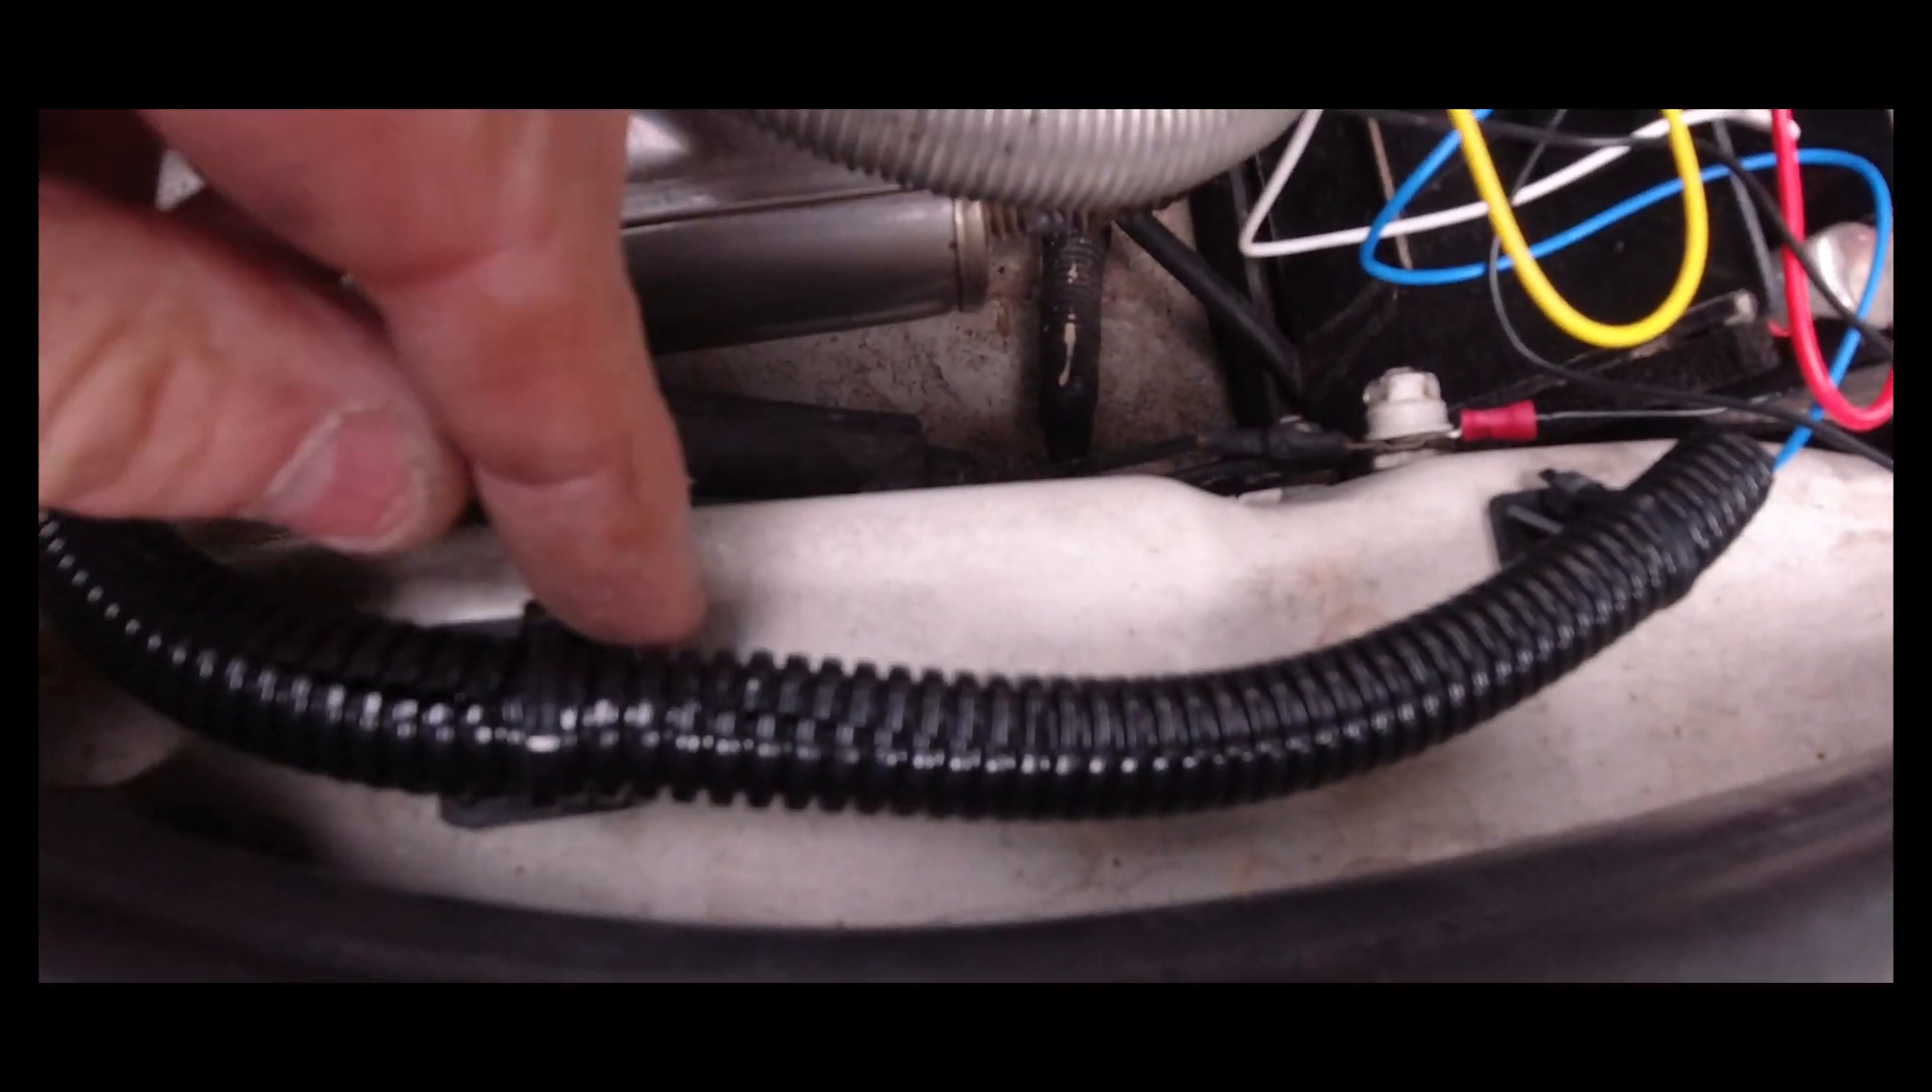There's the protective casing I've put on for the wire it runs up here.